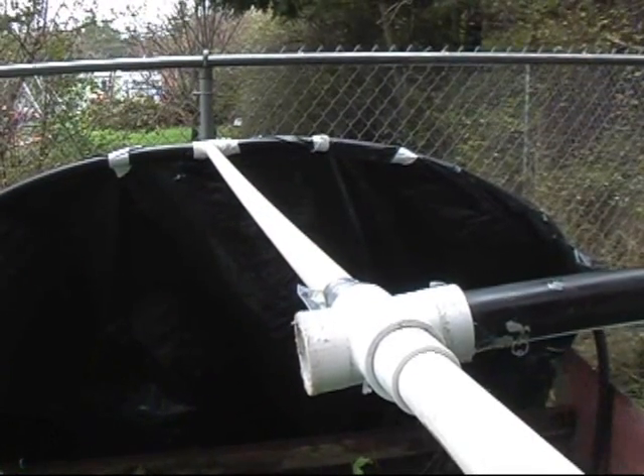We got T connectors that fit perfectly holding both sizes together.